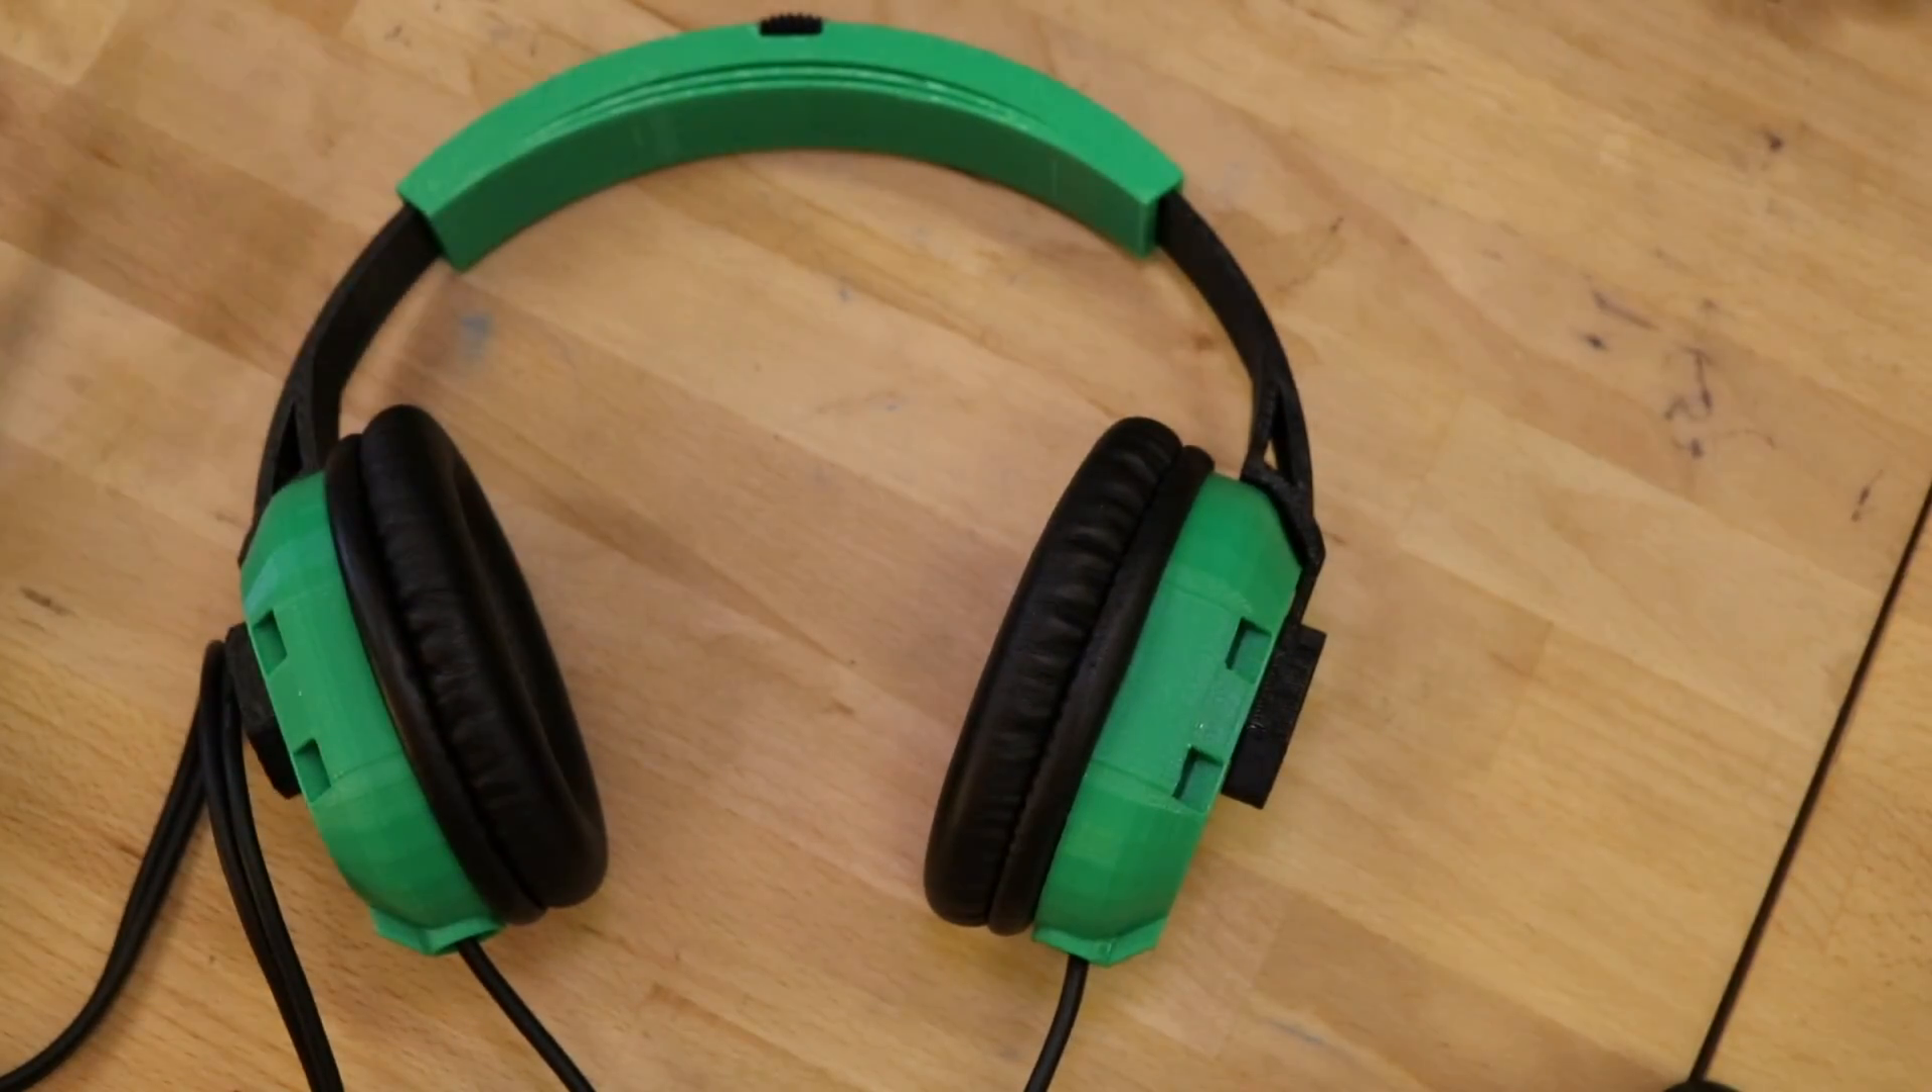And that's it. Now these headphones are fully assembled.